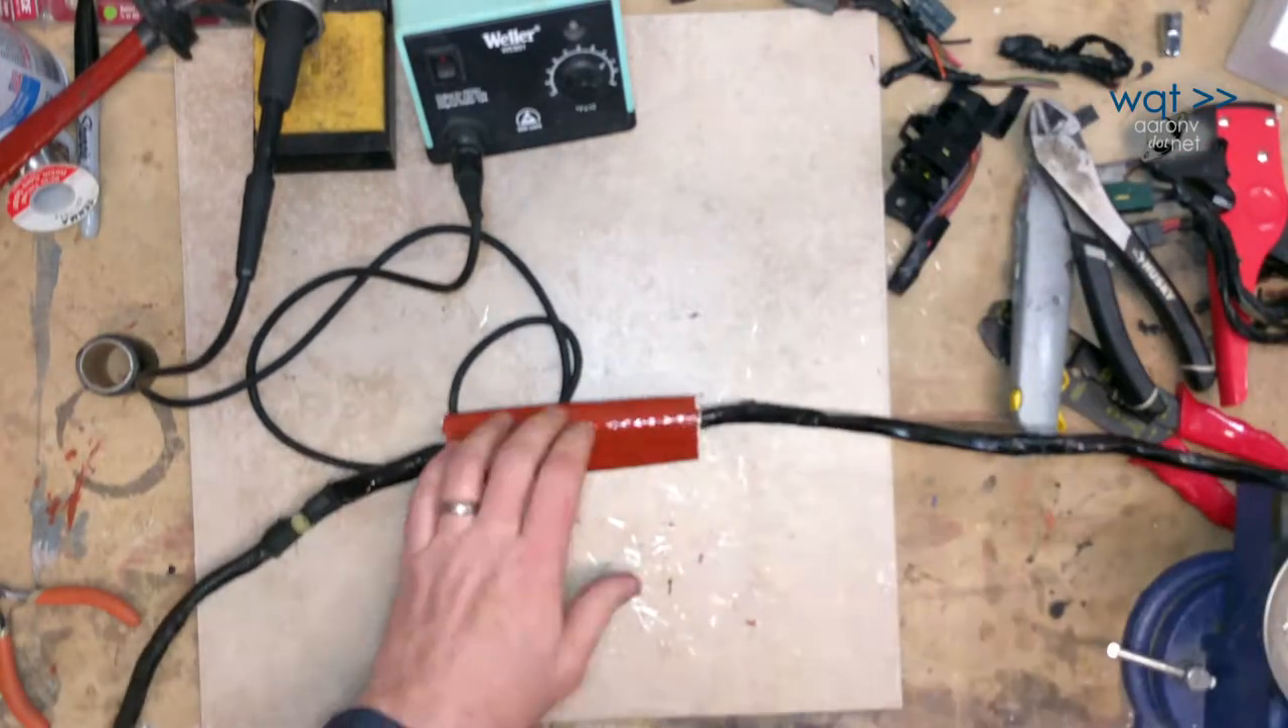Once the initial round of splicing was complete, we took the additional precaution of surrounding the splice with a fire sleeve tubing.